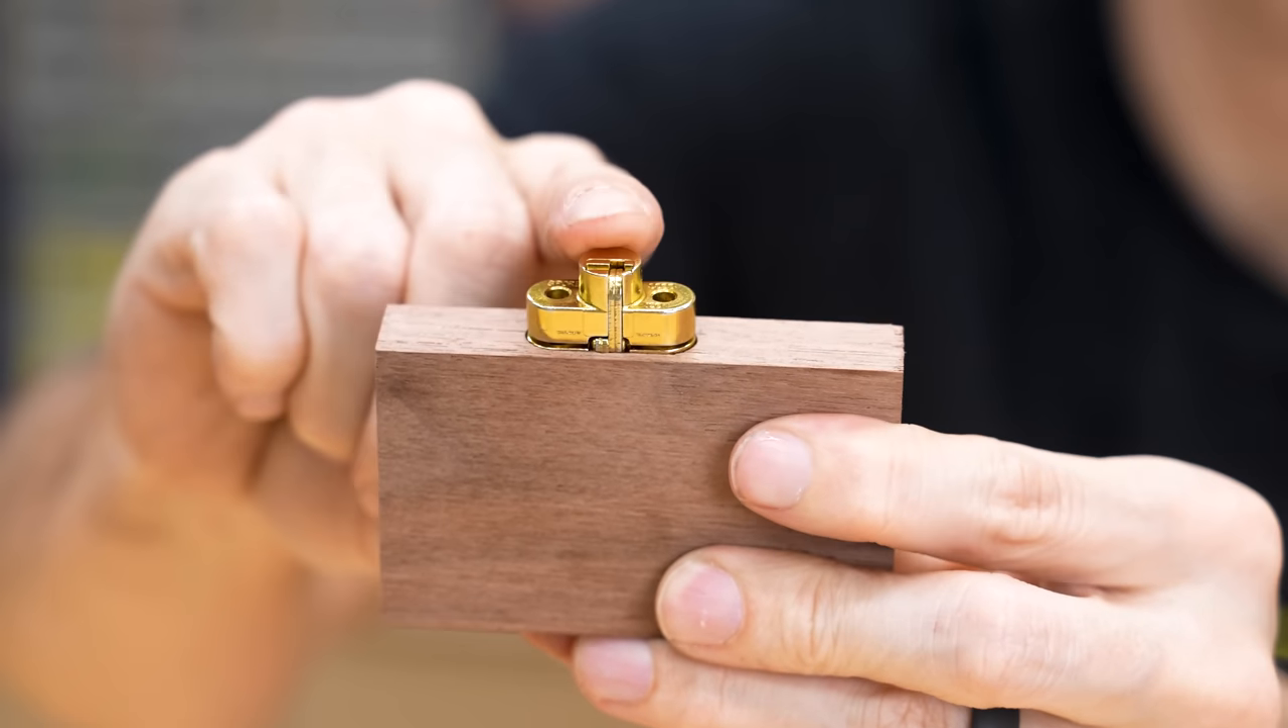So I did a little practice cut on this little test piece here and it fits pretty good.